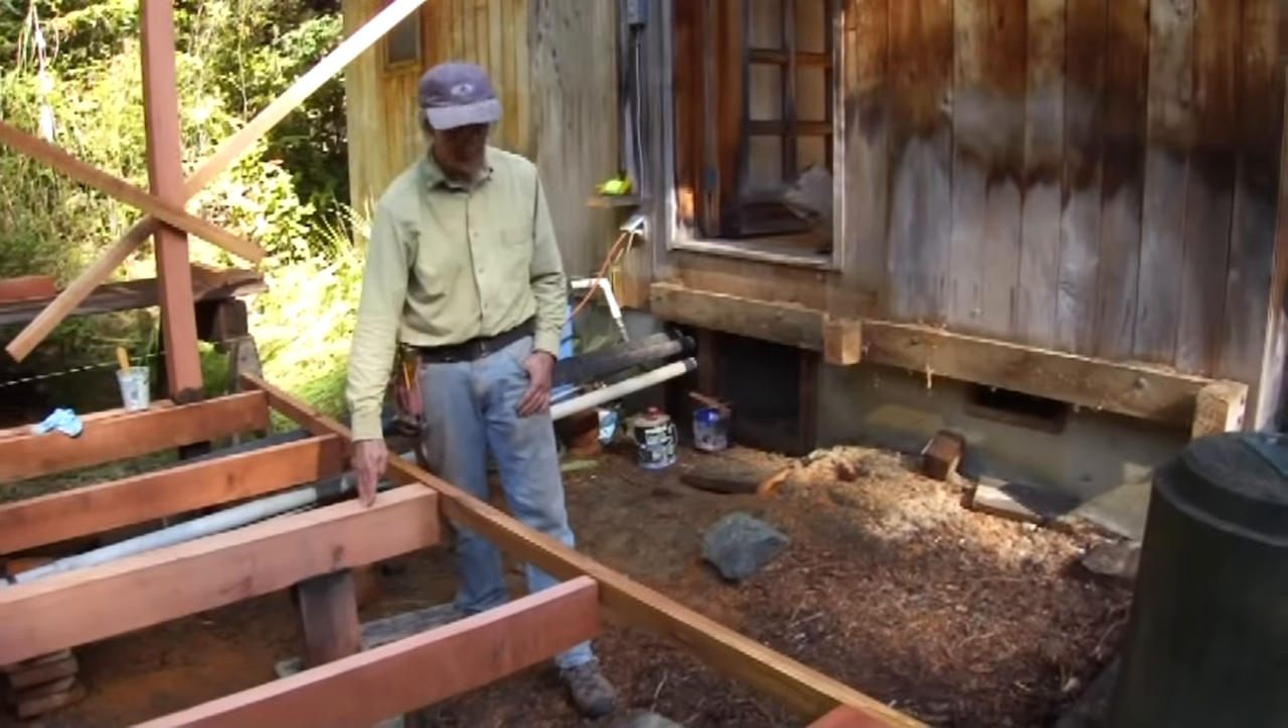I've got the basic structure framed up to support the deck and there'll be a second level here that comes in and supports off of this.